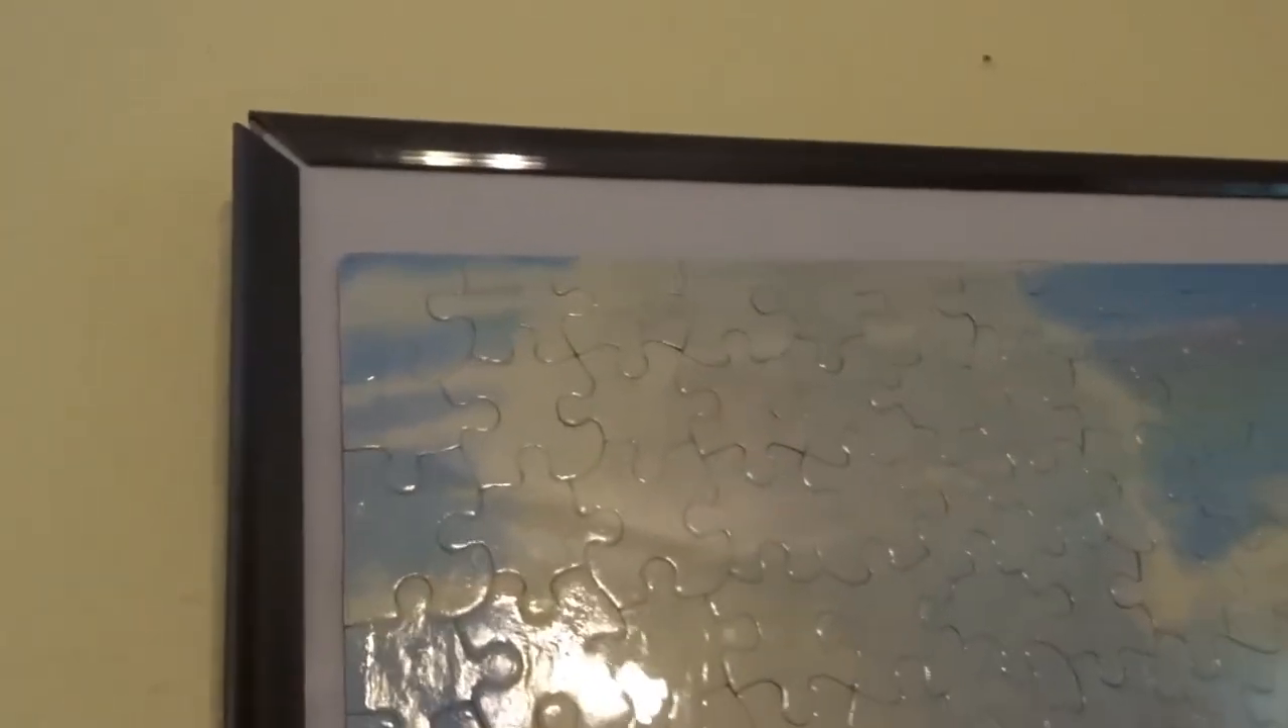You can see how I made it fit in there, but because it's so bulky and how it's just in there, like I can't get the sides of the frames to line up.